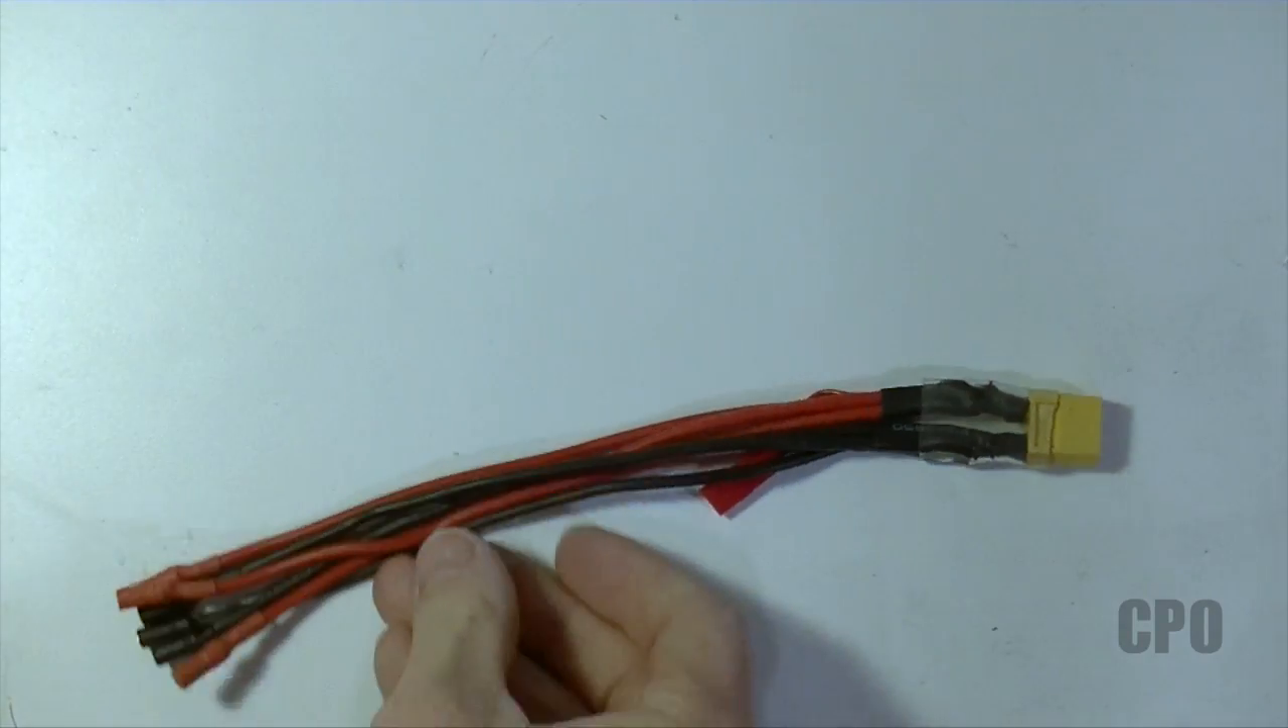There's the completed harness for my tricopter.